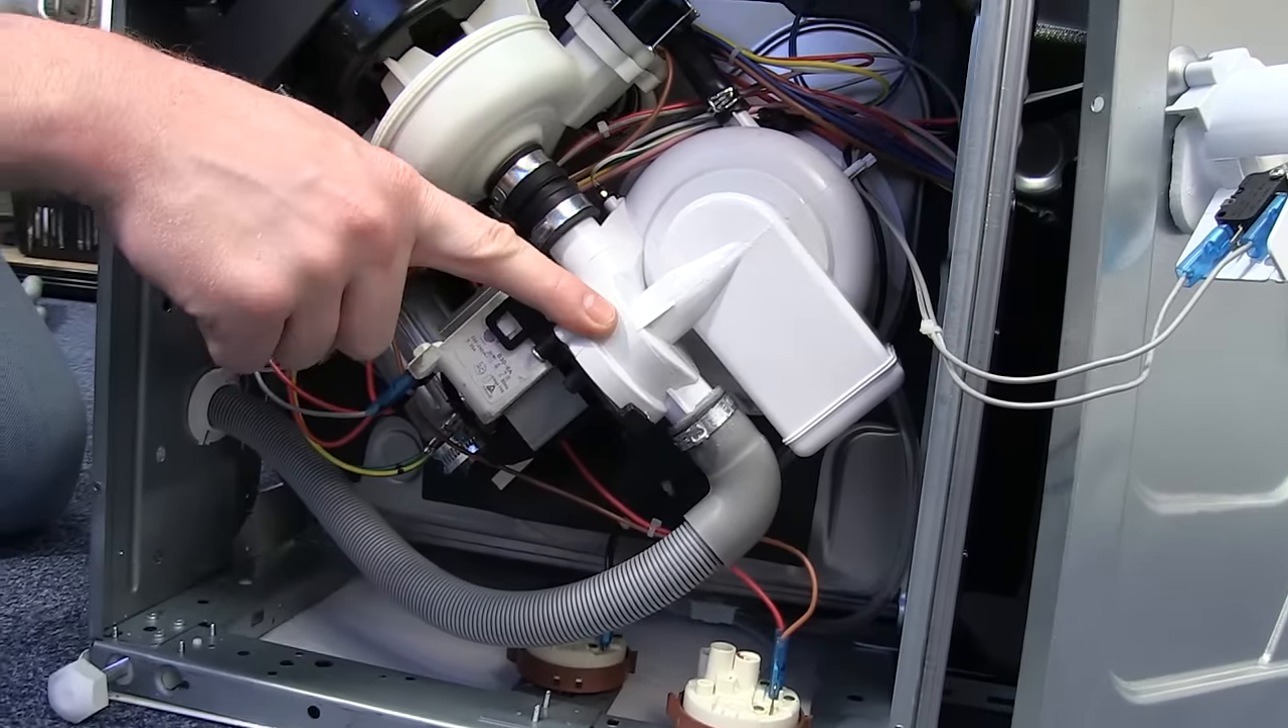And here we have the drain hose connected to the drain pump.